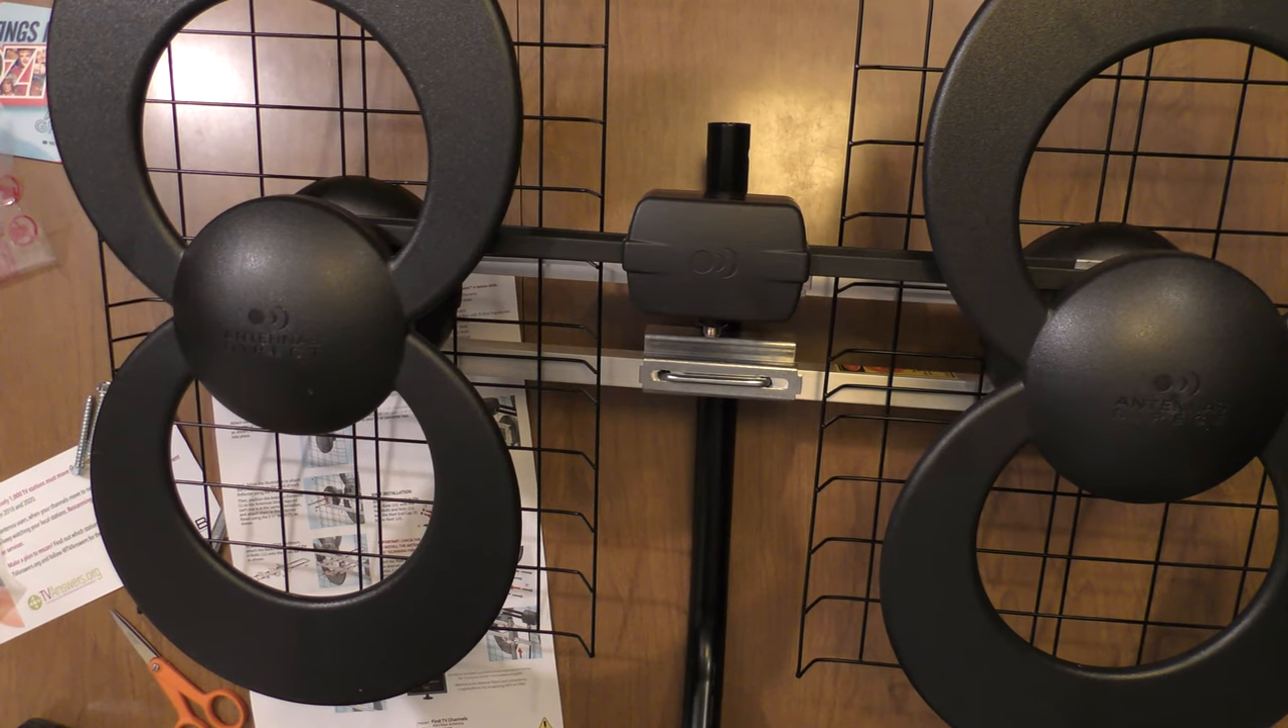Alright, now we've got the mast attached to the antenna.